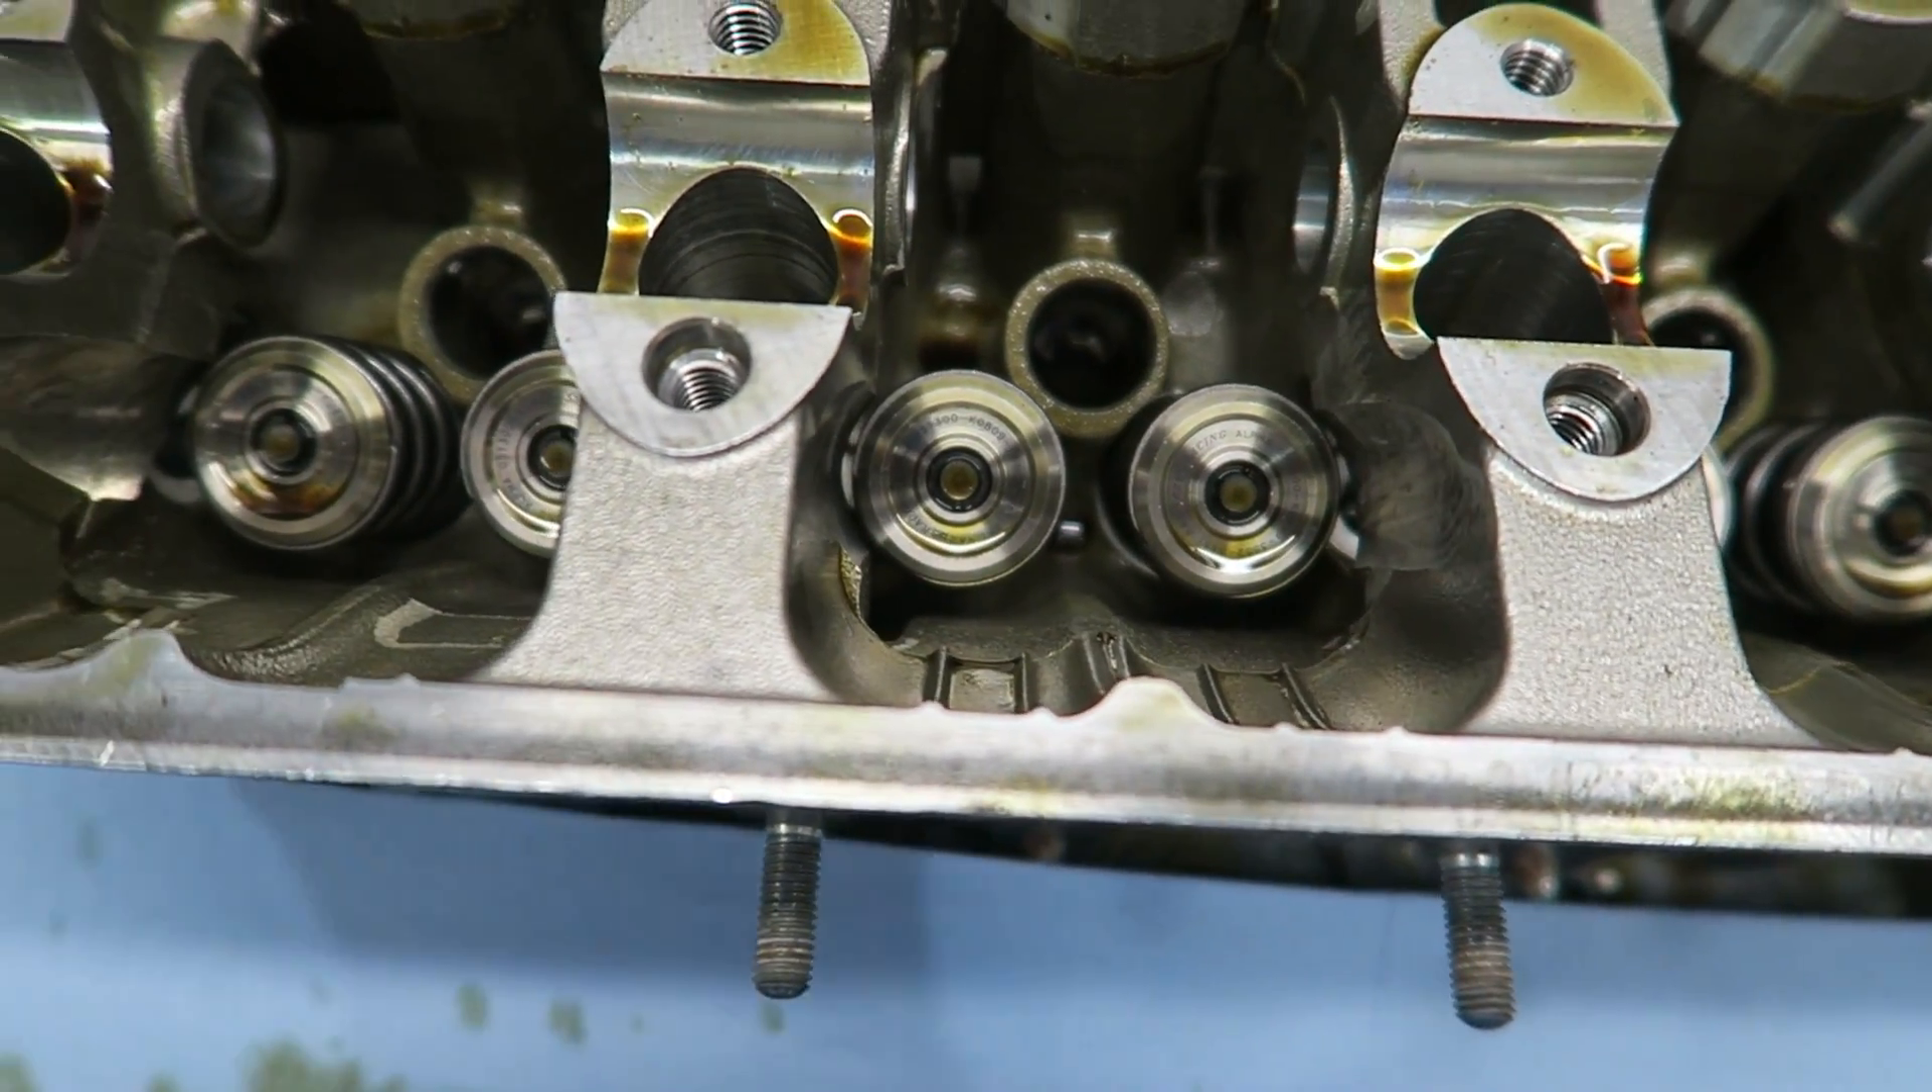Now we have the springs and retainers and keepers to take out.